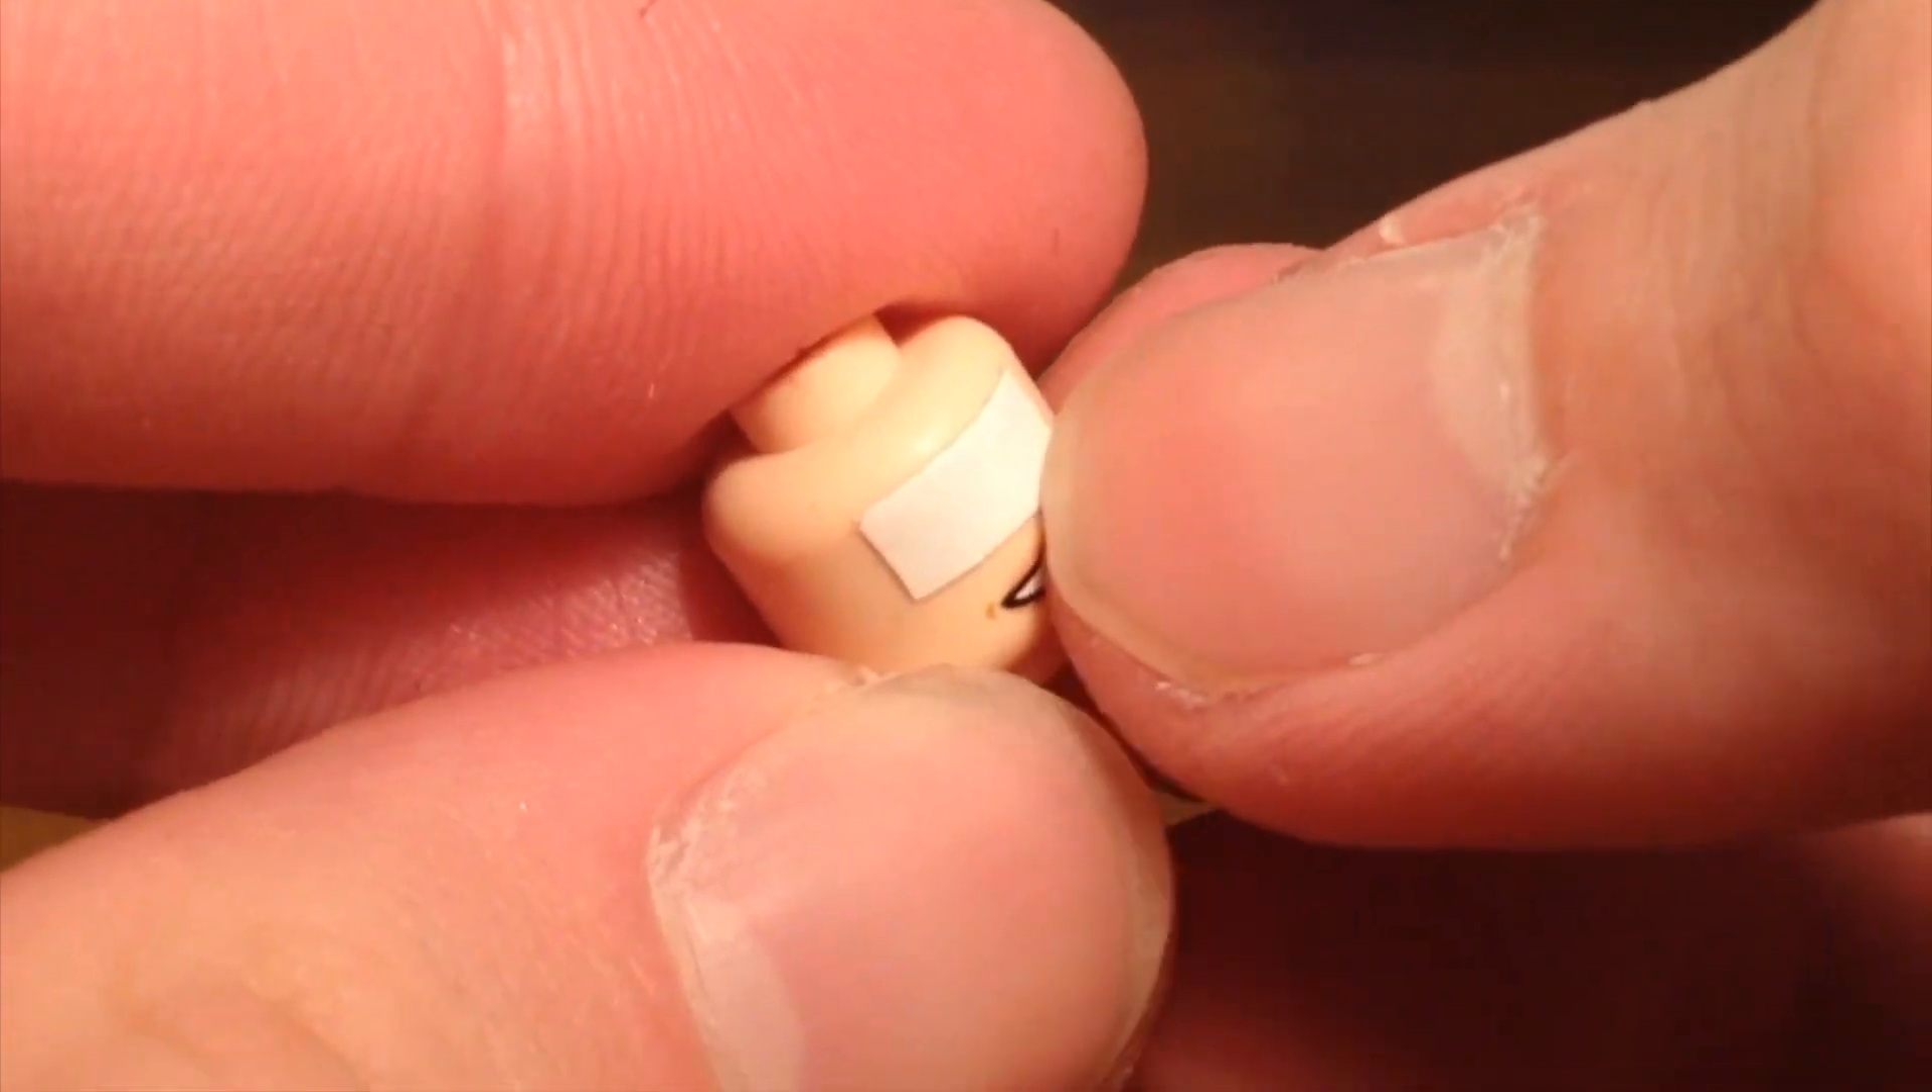Then for the most special part of this custom i took this captain marvel head piece and i attached some white tape to cover the eyes right here so that way i can attach a batman cowl piece.